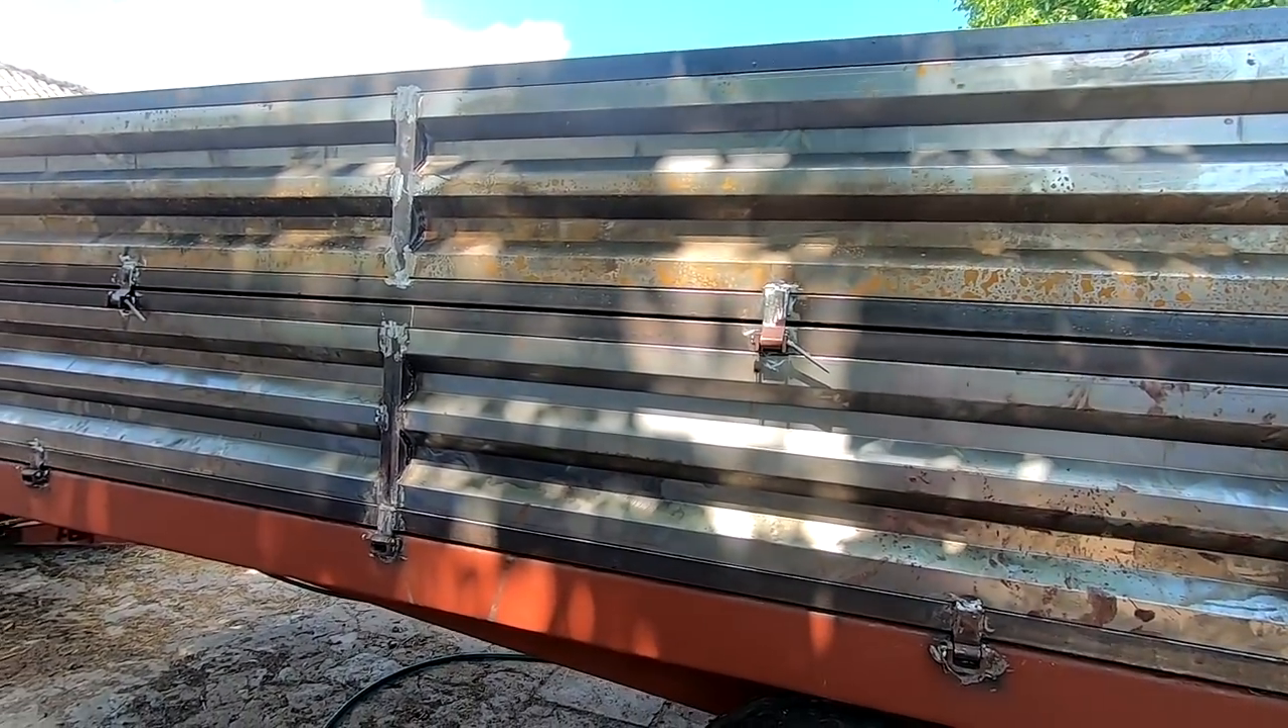Już są wszystkie burty pozakładane. Są na zawiasach międzyburtowych.